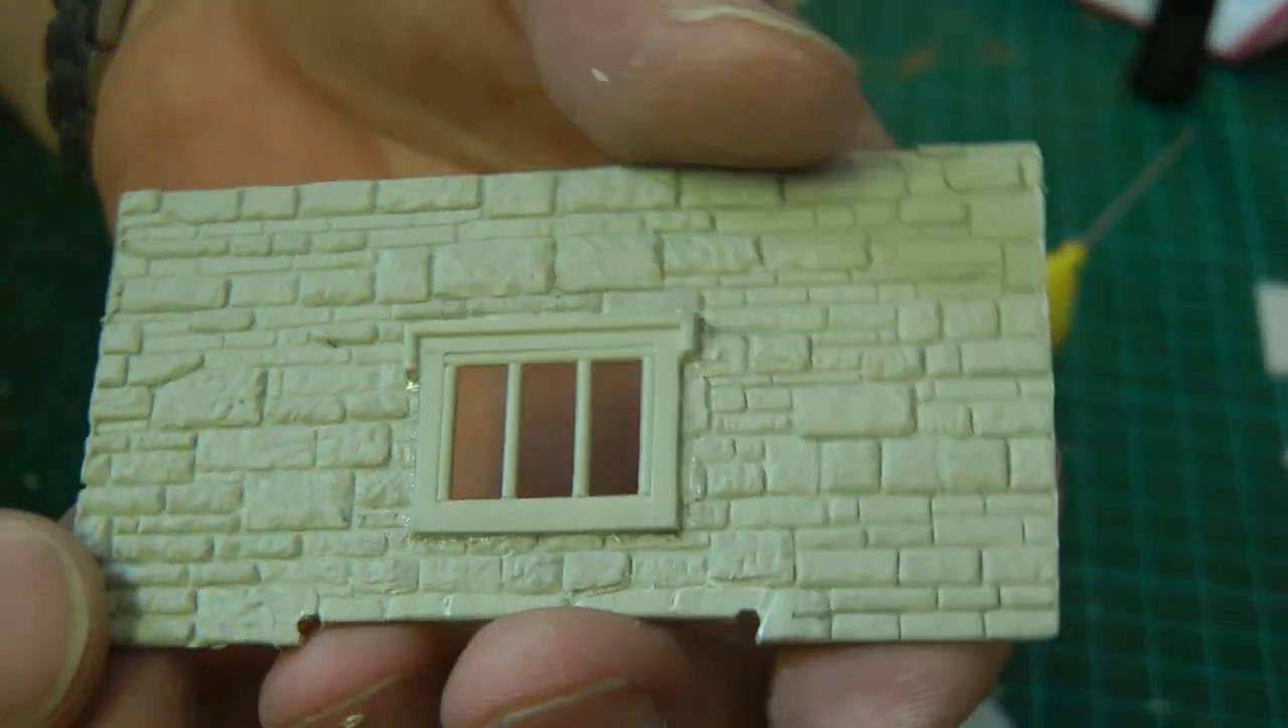And hopefully it won't look like the window has been just stuck on. Right, so I've glued the window frame on.